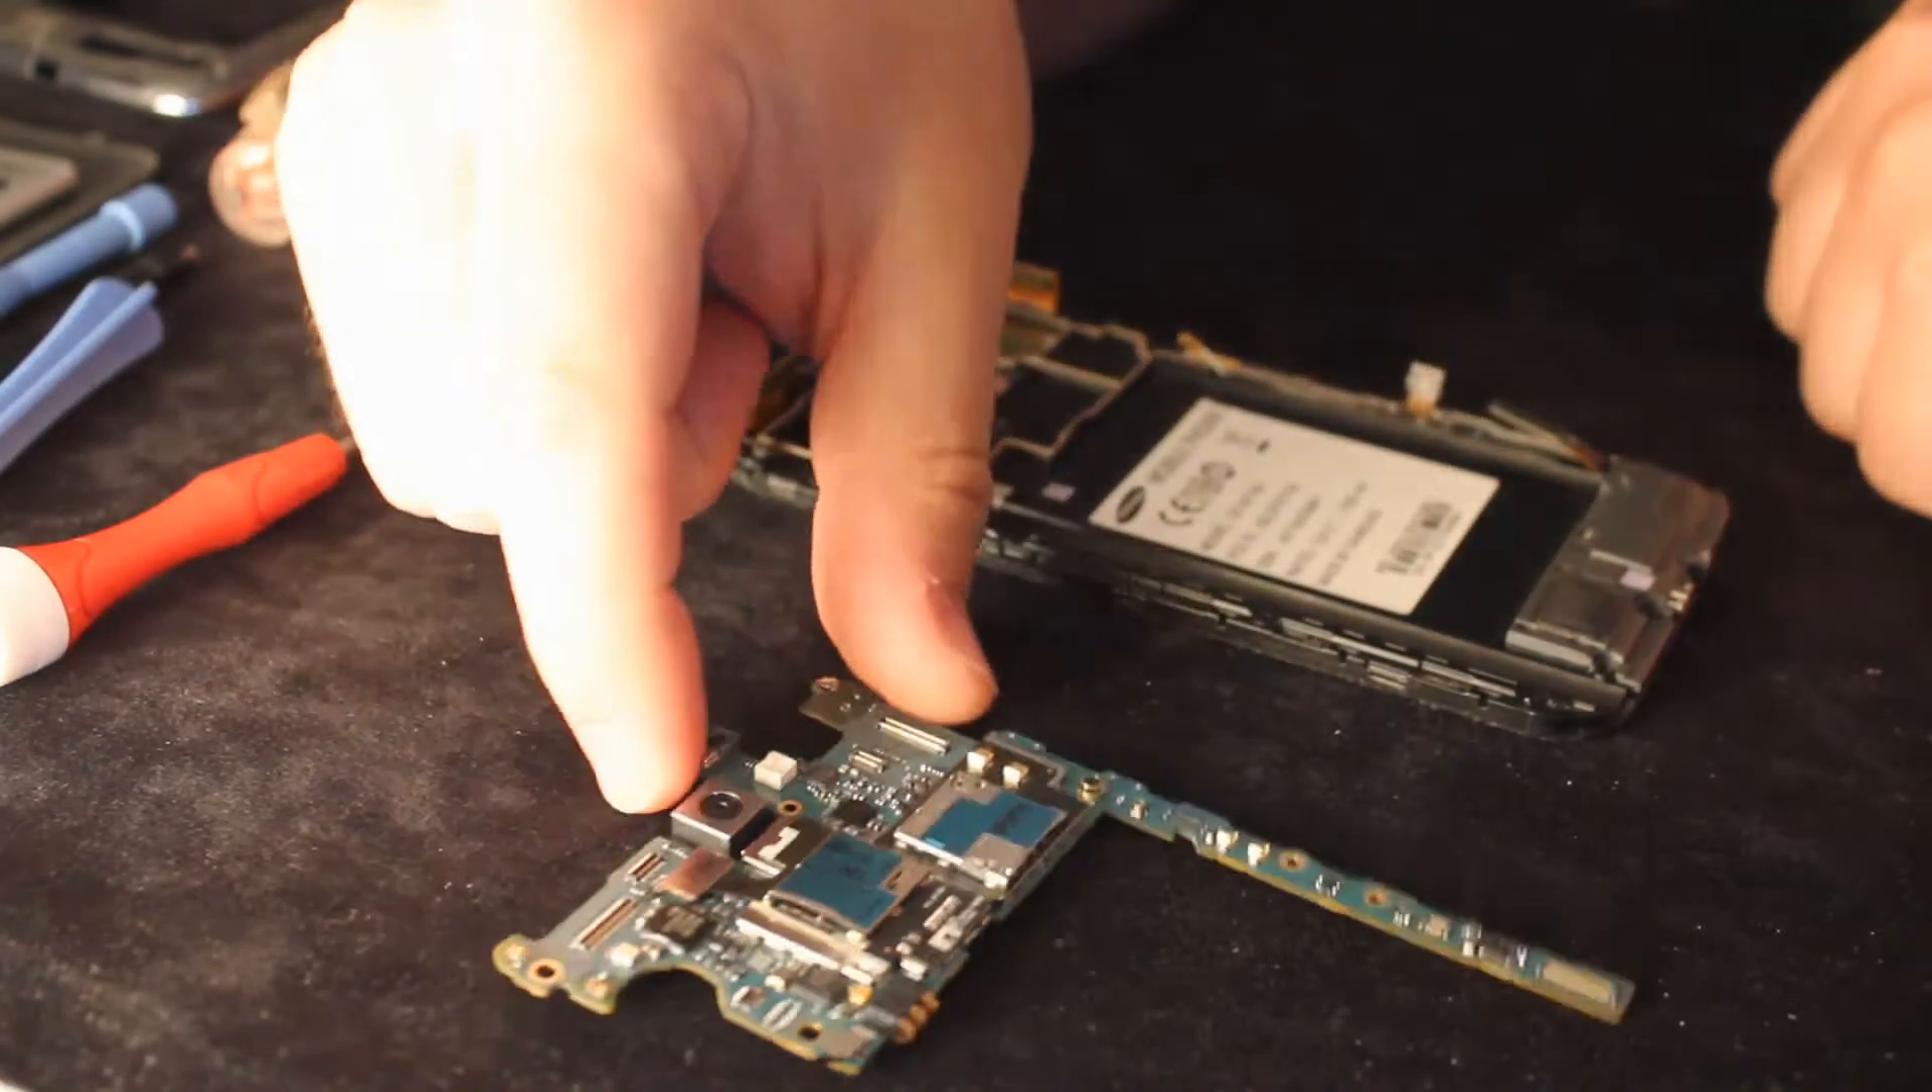This is actually the motherboard and it's off completely without any trouble.